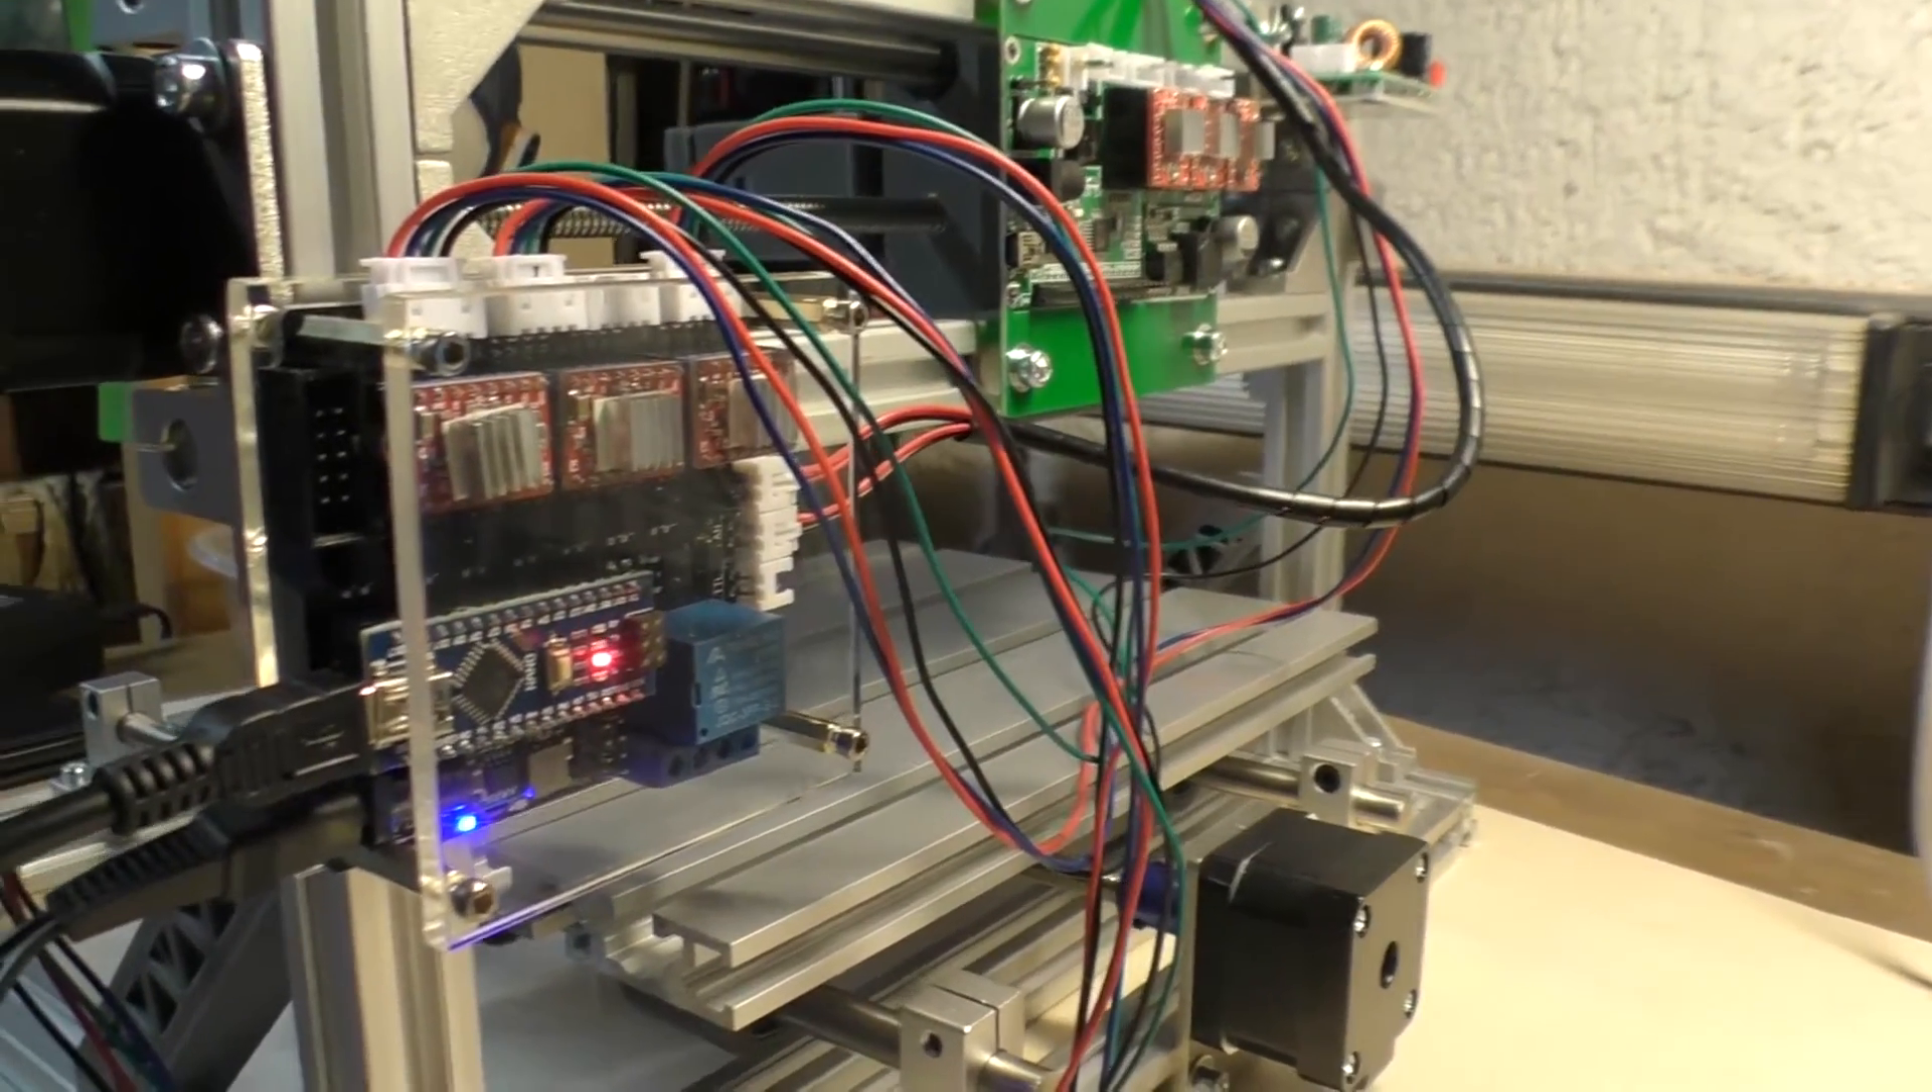So here's the new controller fitted and I've just done a mock-up to do a functional test.